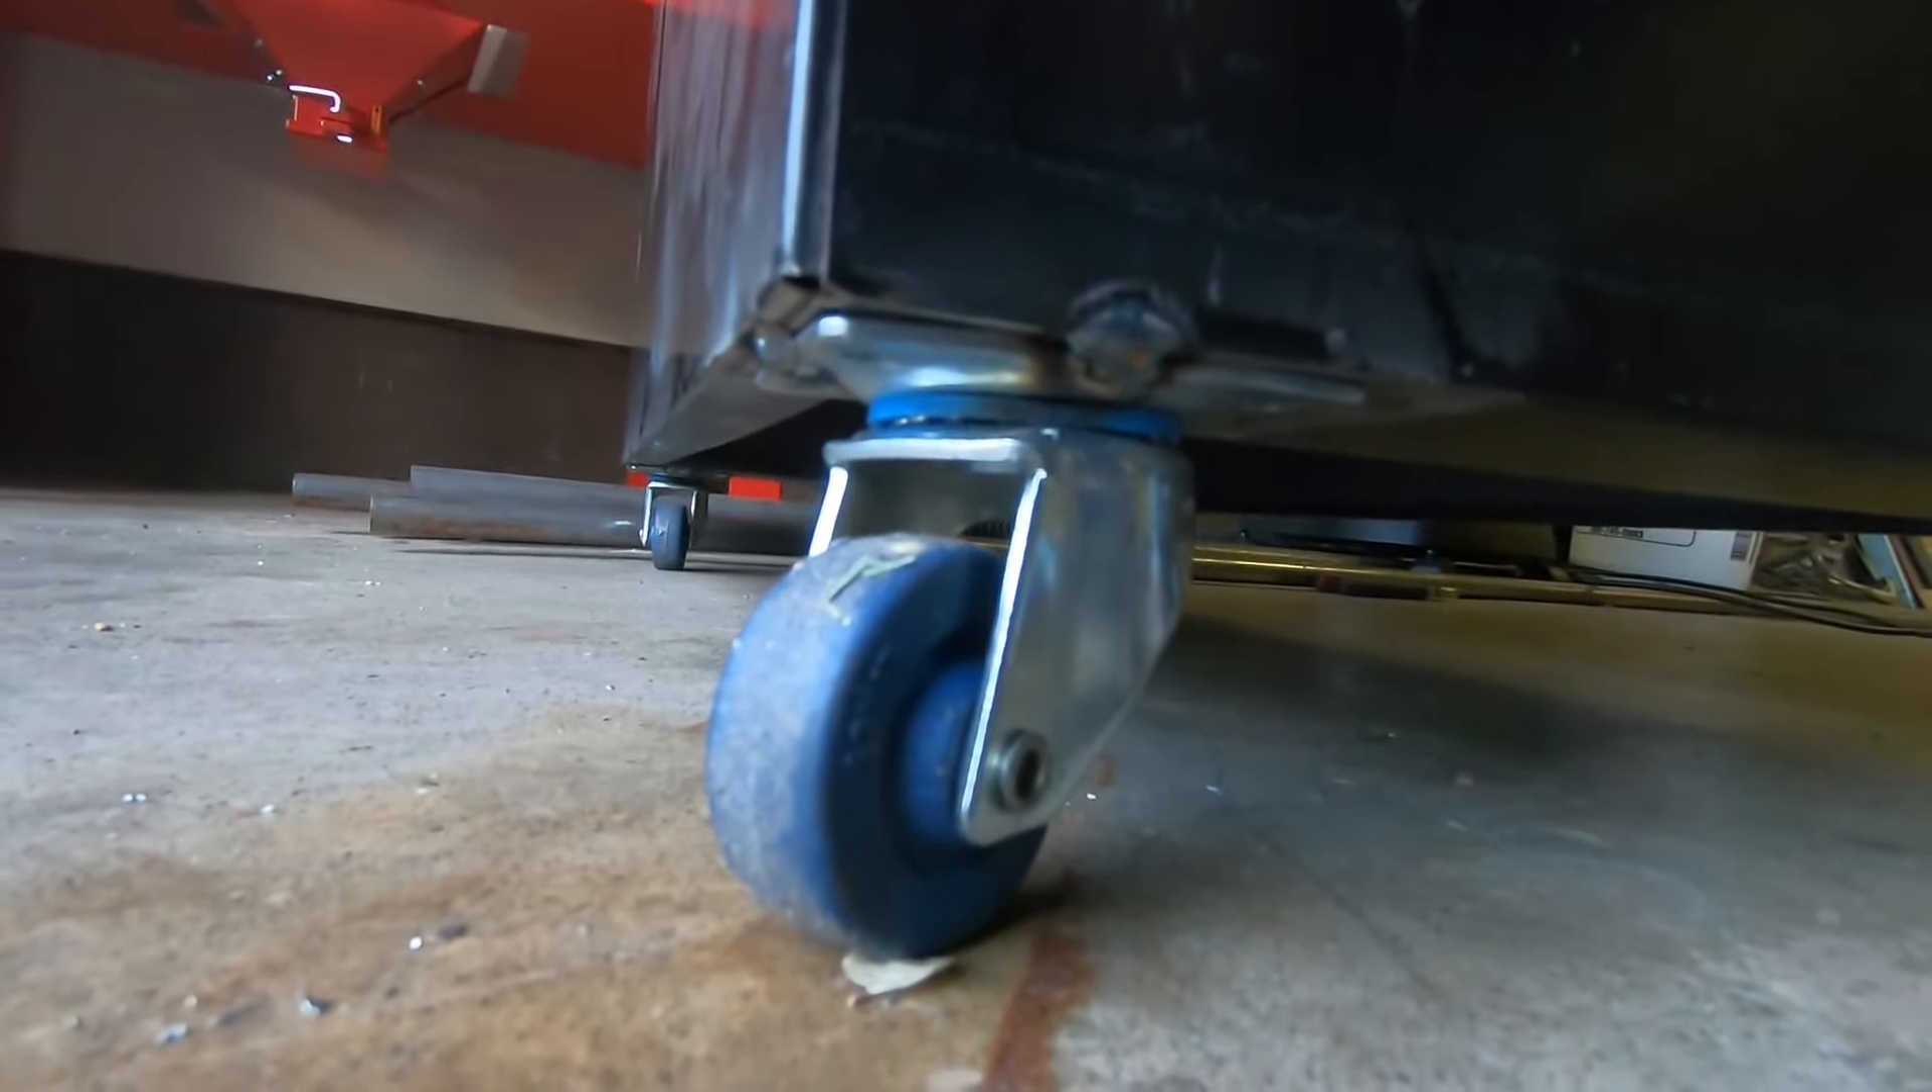I welded on some casters on the bottom of the thing.